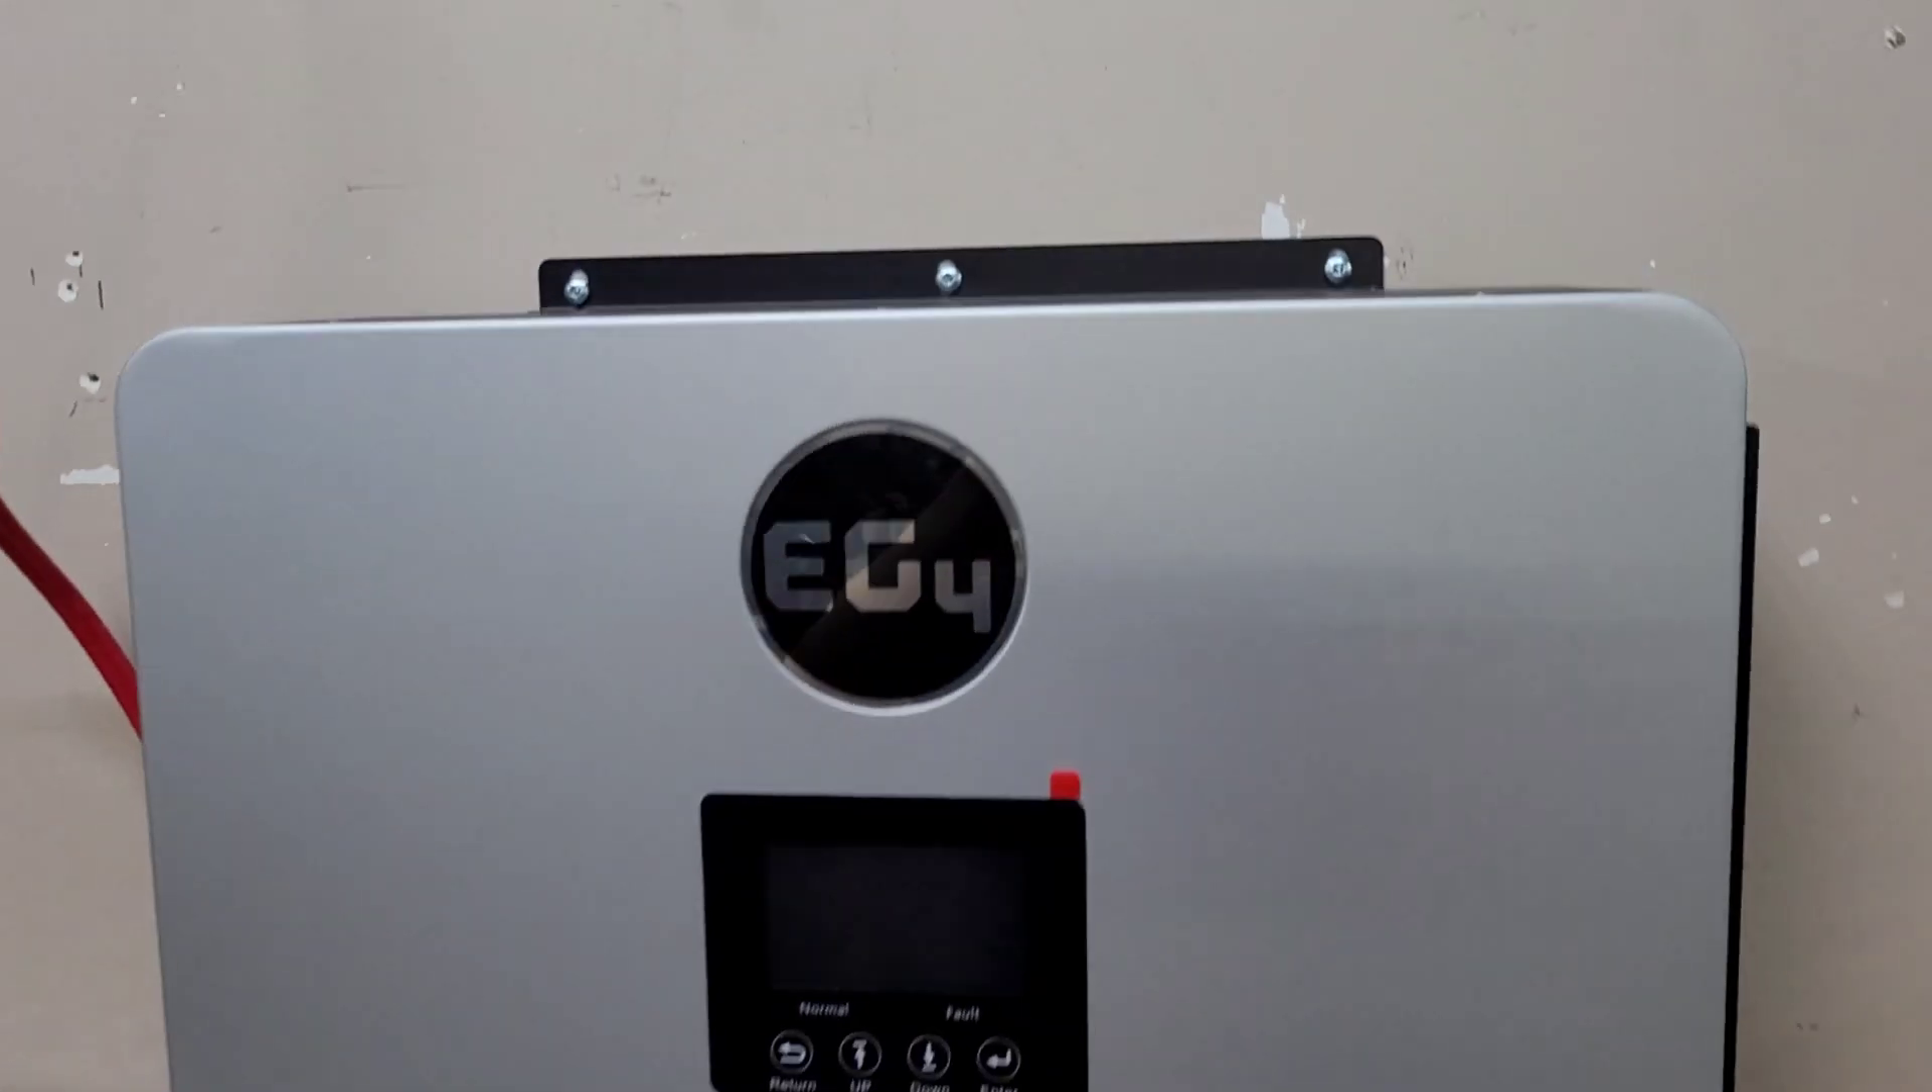Okay the inverter is mounted to the wall we've got it all screwed on there.